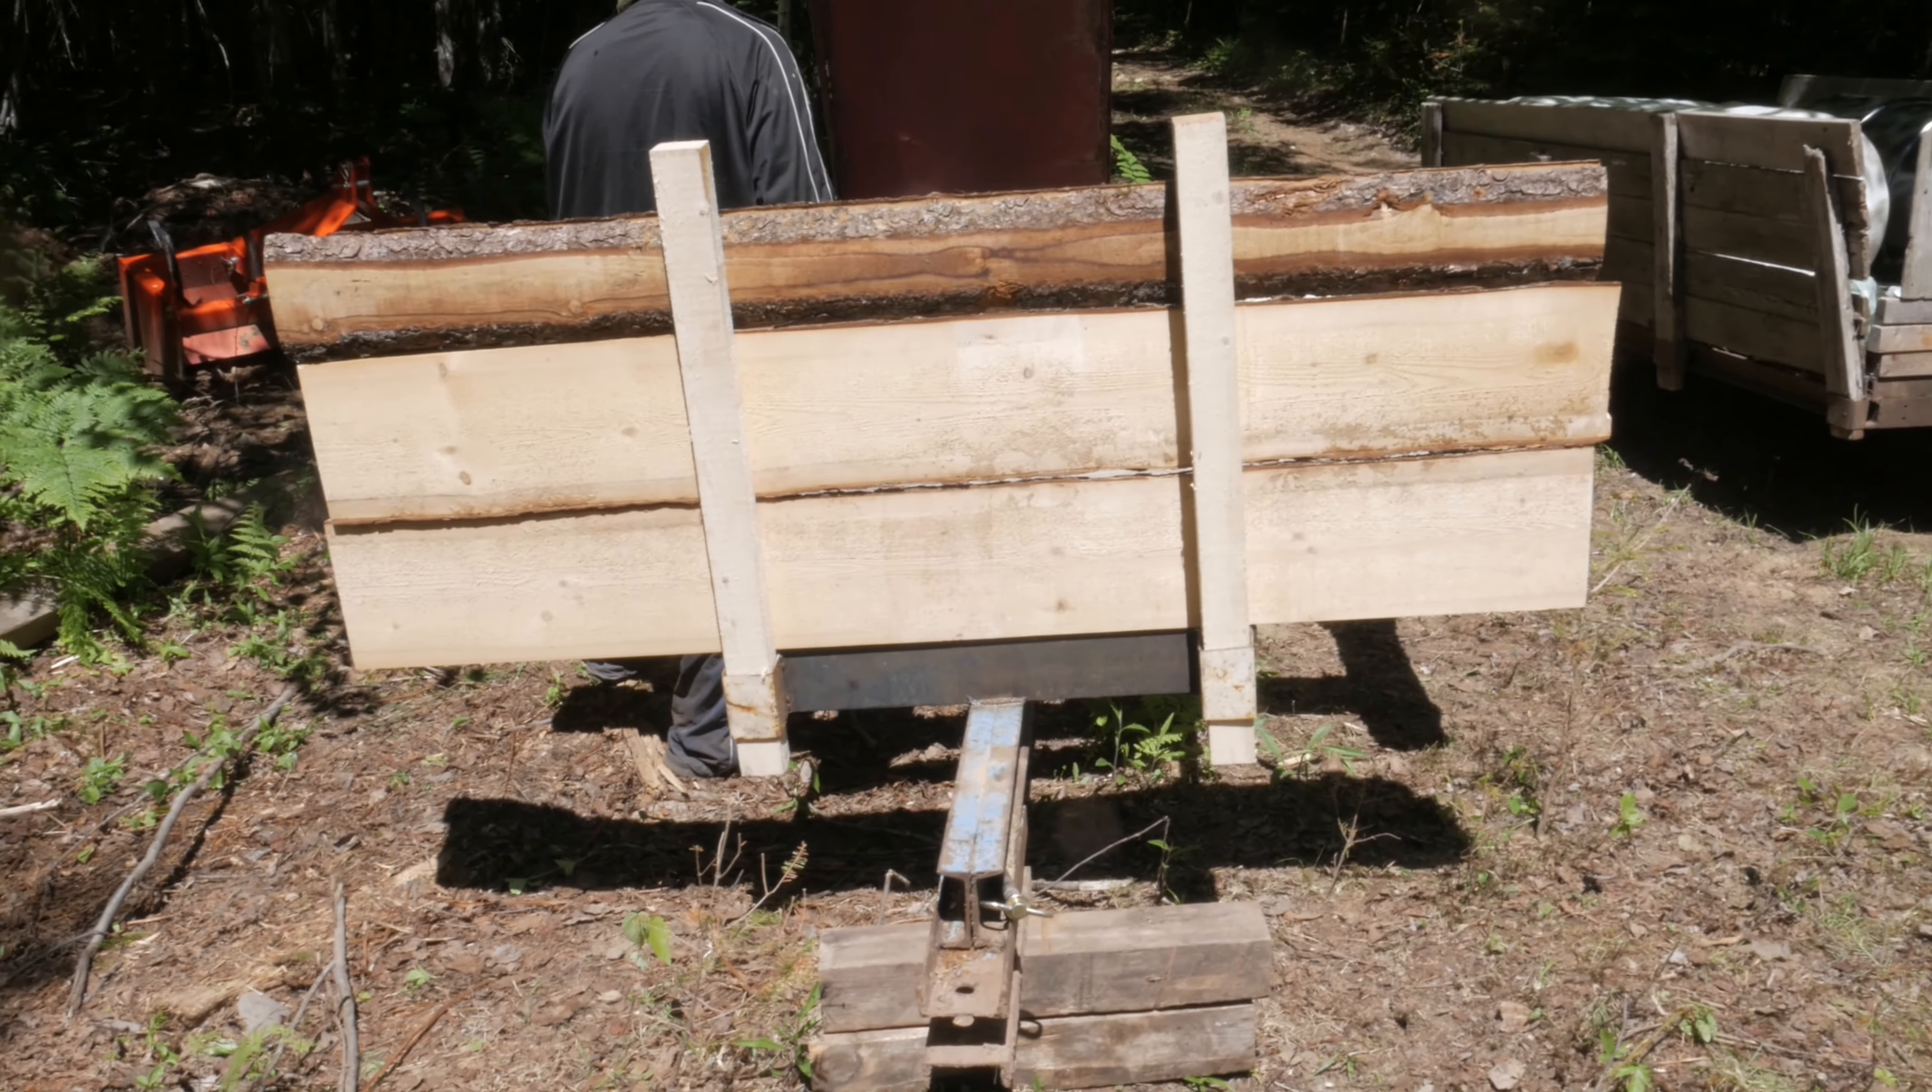So you can see here the almost finished product with the two vertical posts and three horizontal planks going across.